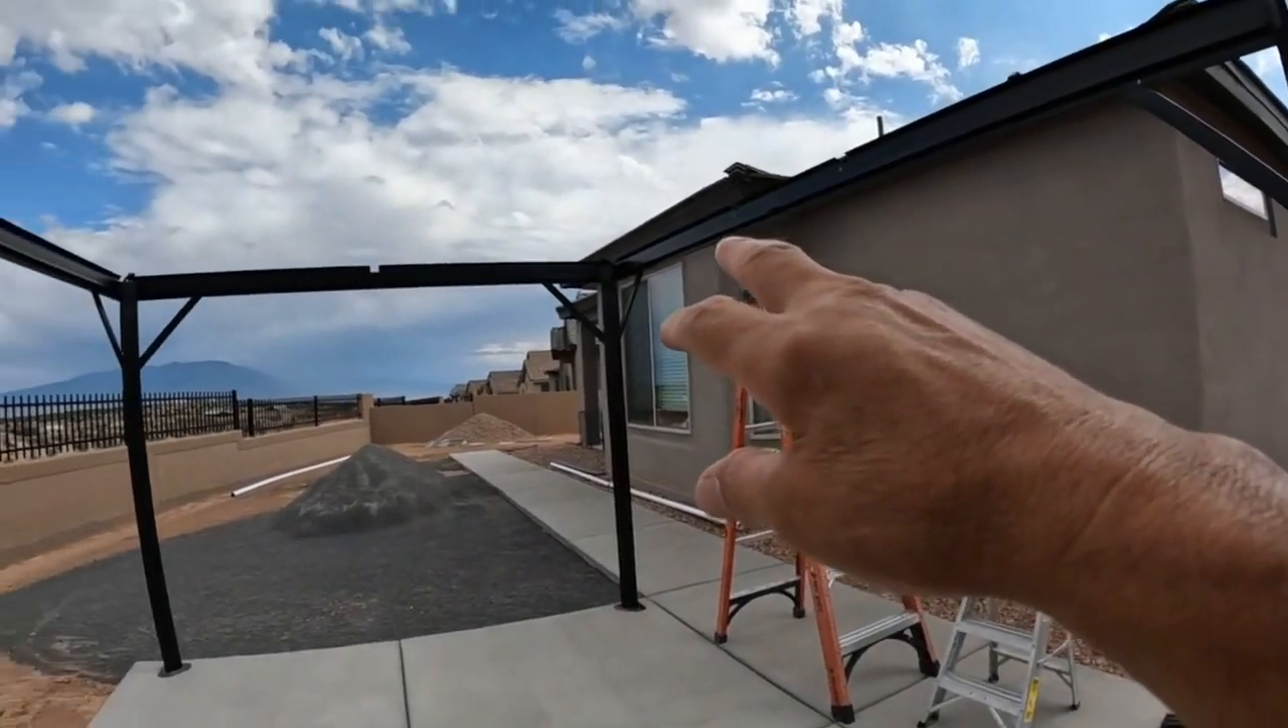All right we just finished putting up all the 45 angle braces for the legs.